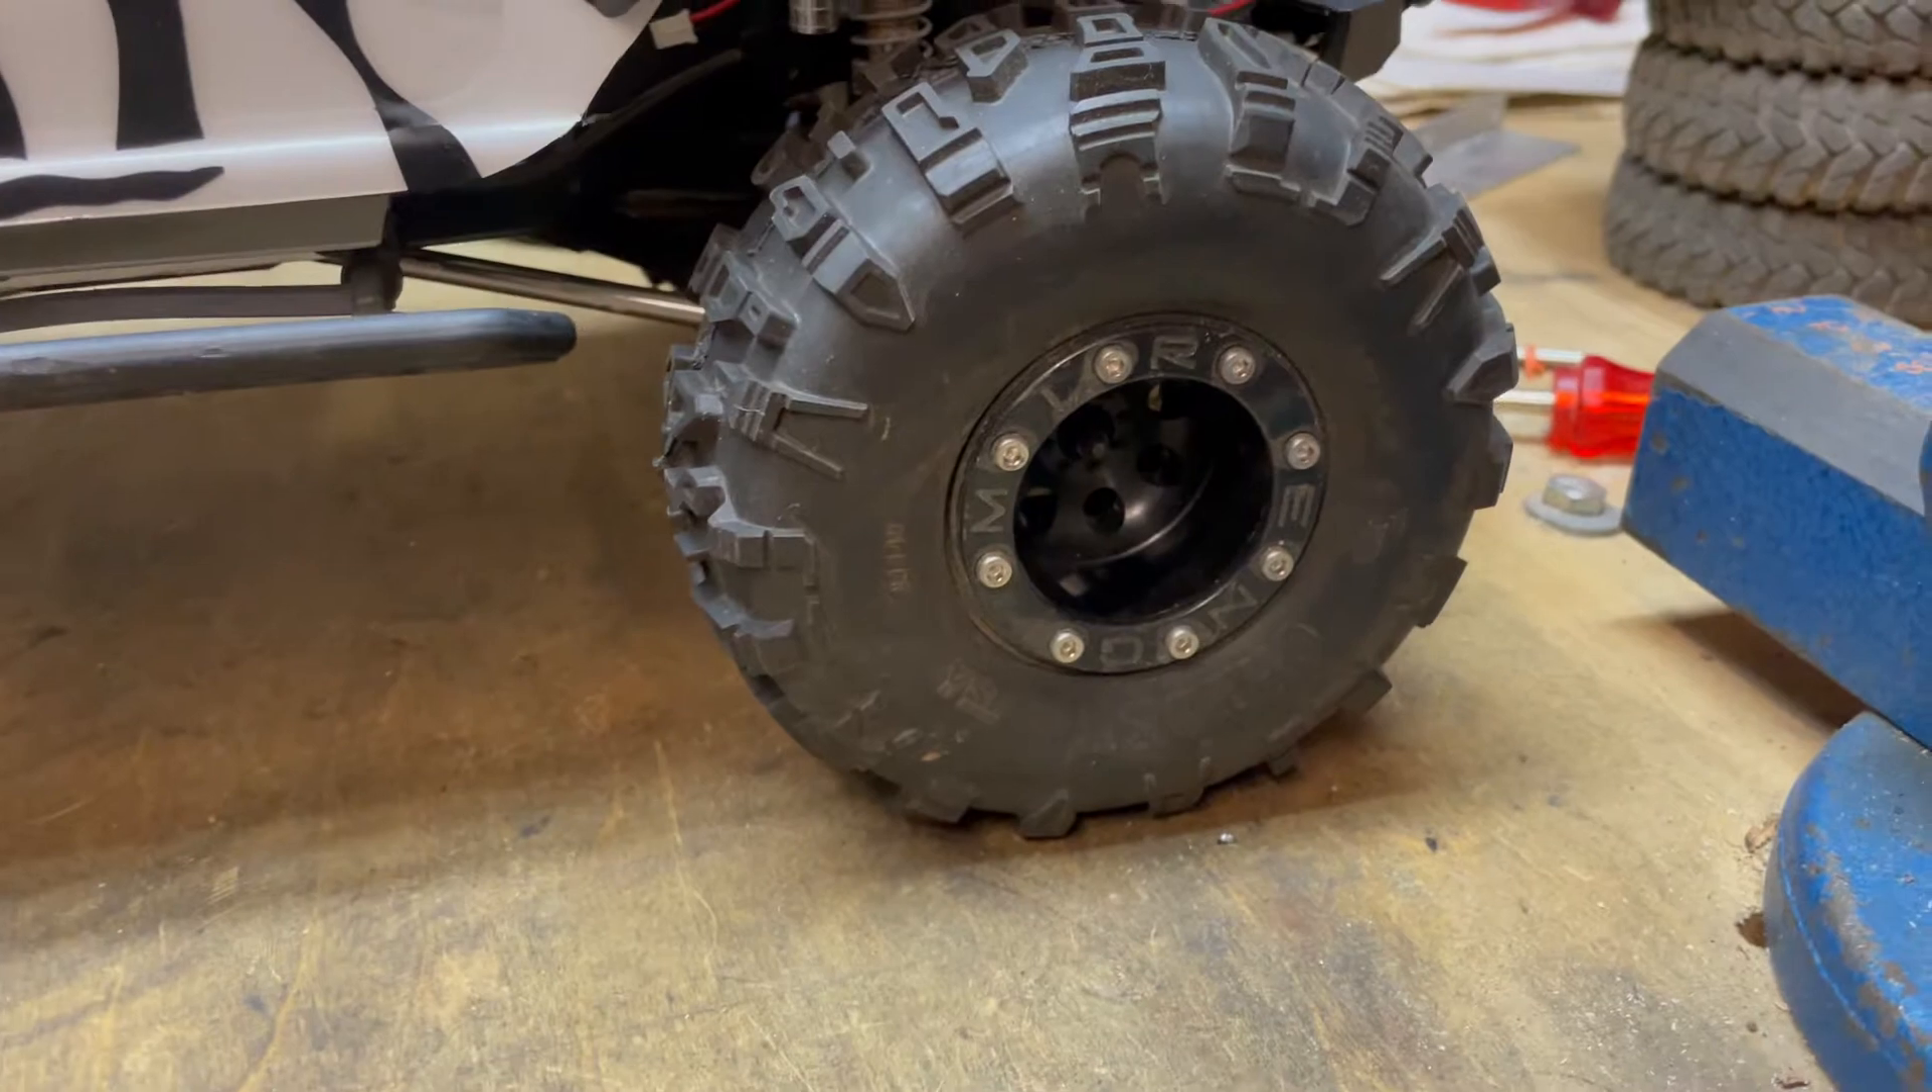So ich habe das ding jetzt zusammengebaut habe jetzt auch mal die dicken reifen drauf gemacht.